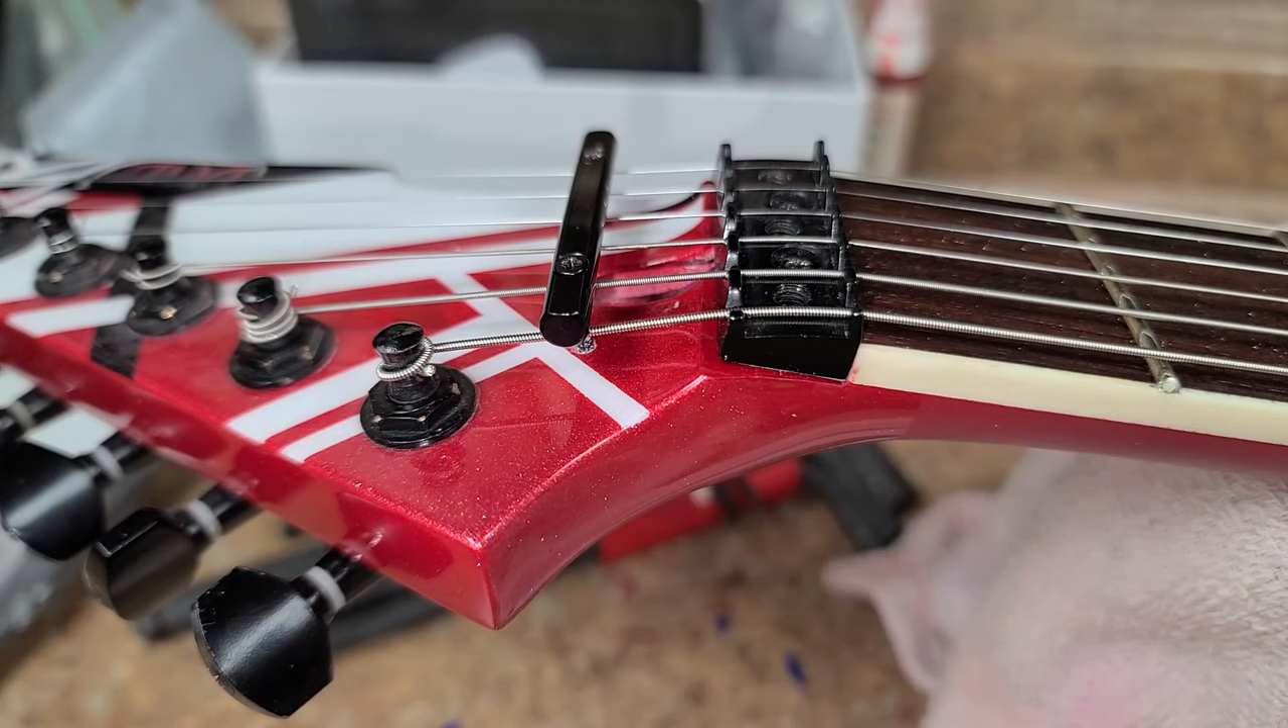I've got the string retainer in the nuts in.